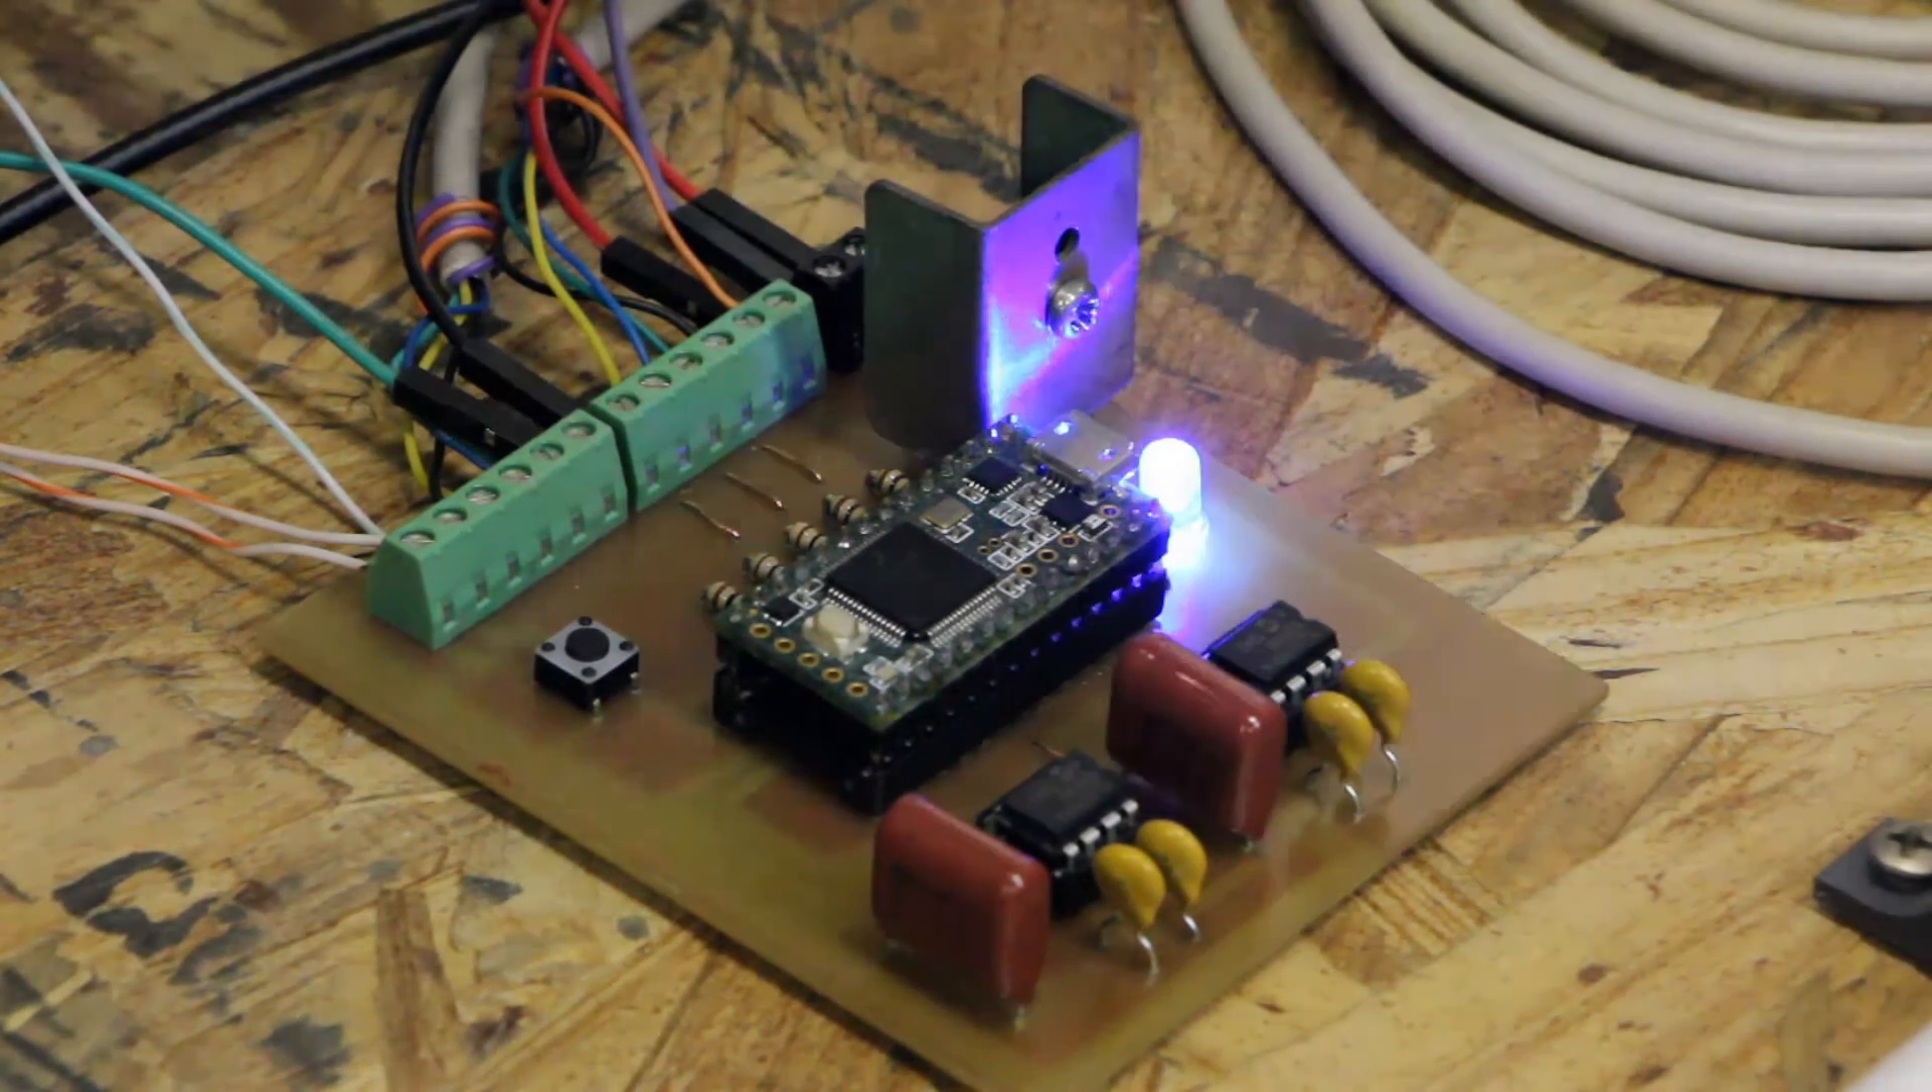Okay, well there it is. I've soldered all the parts on.